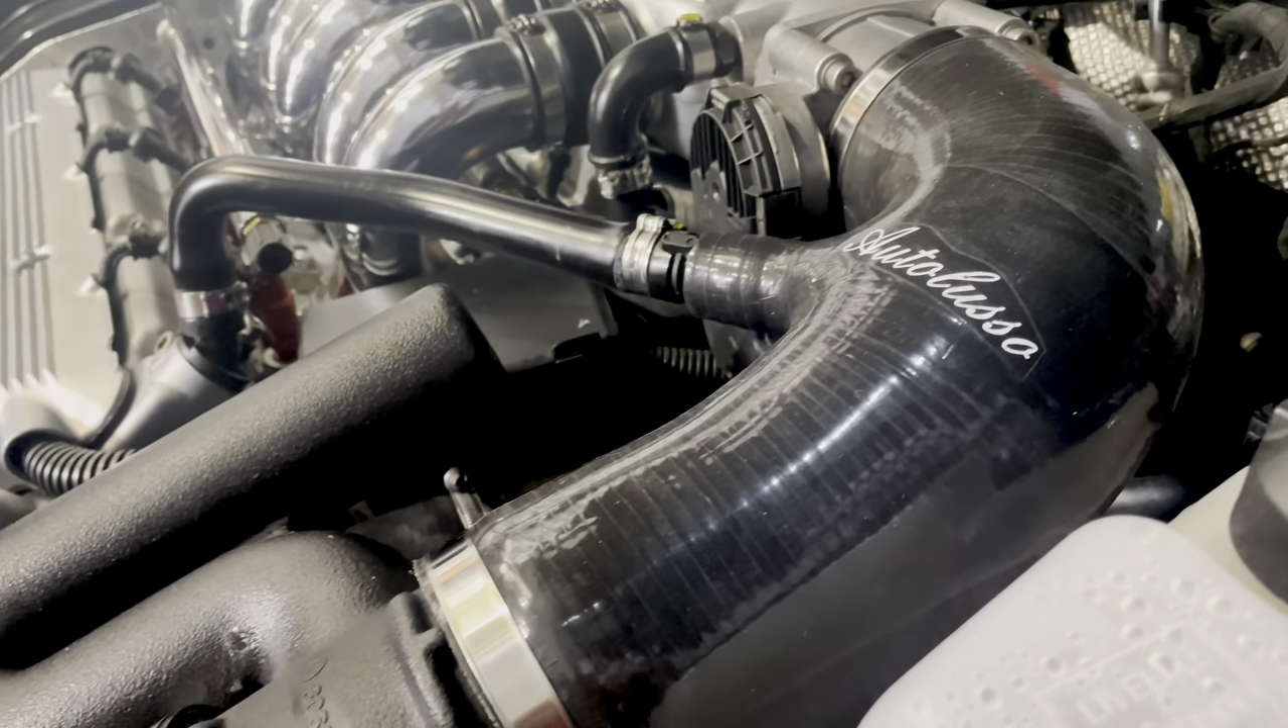Now, you may have noticed that, yes, I do have the Autoluso silicone elbow intake pipe fitted.